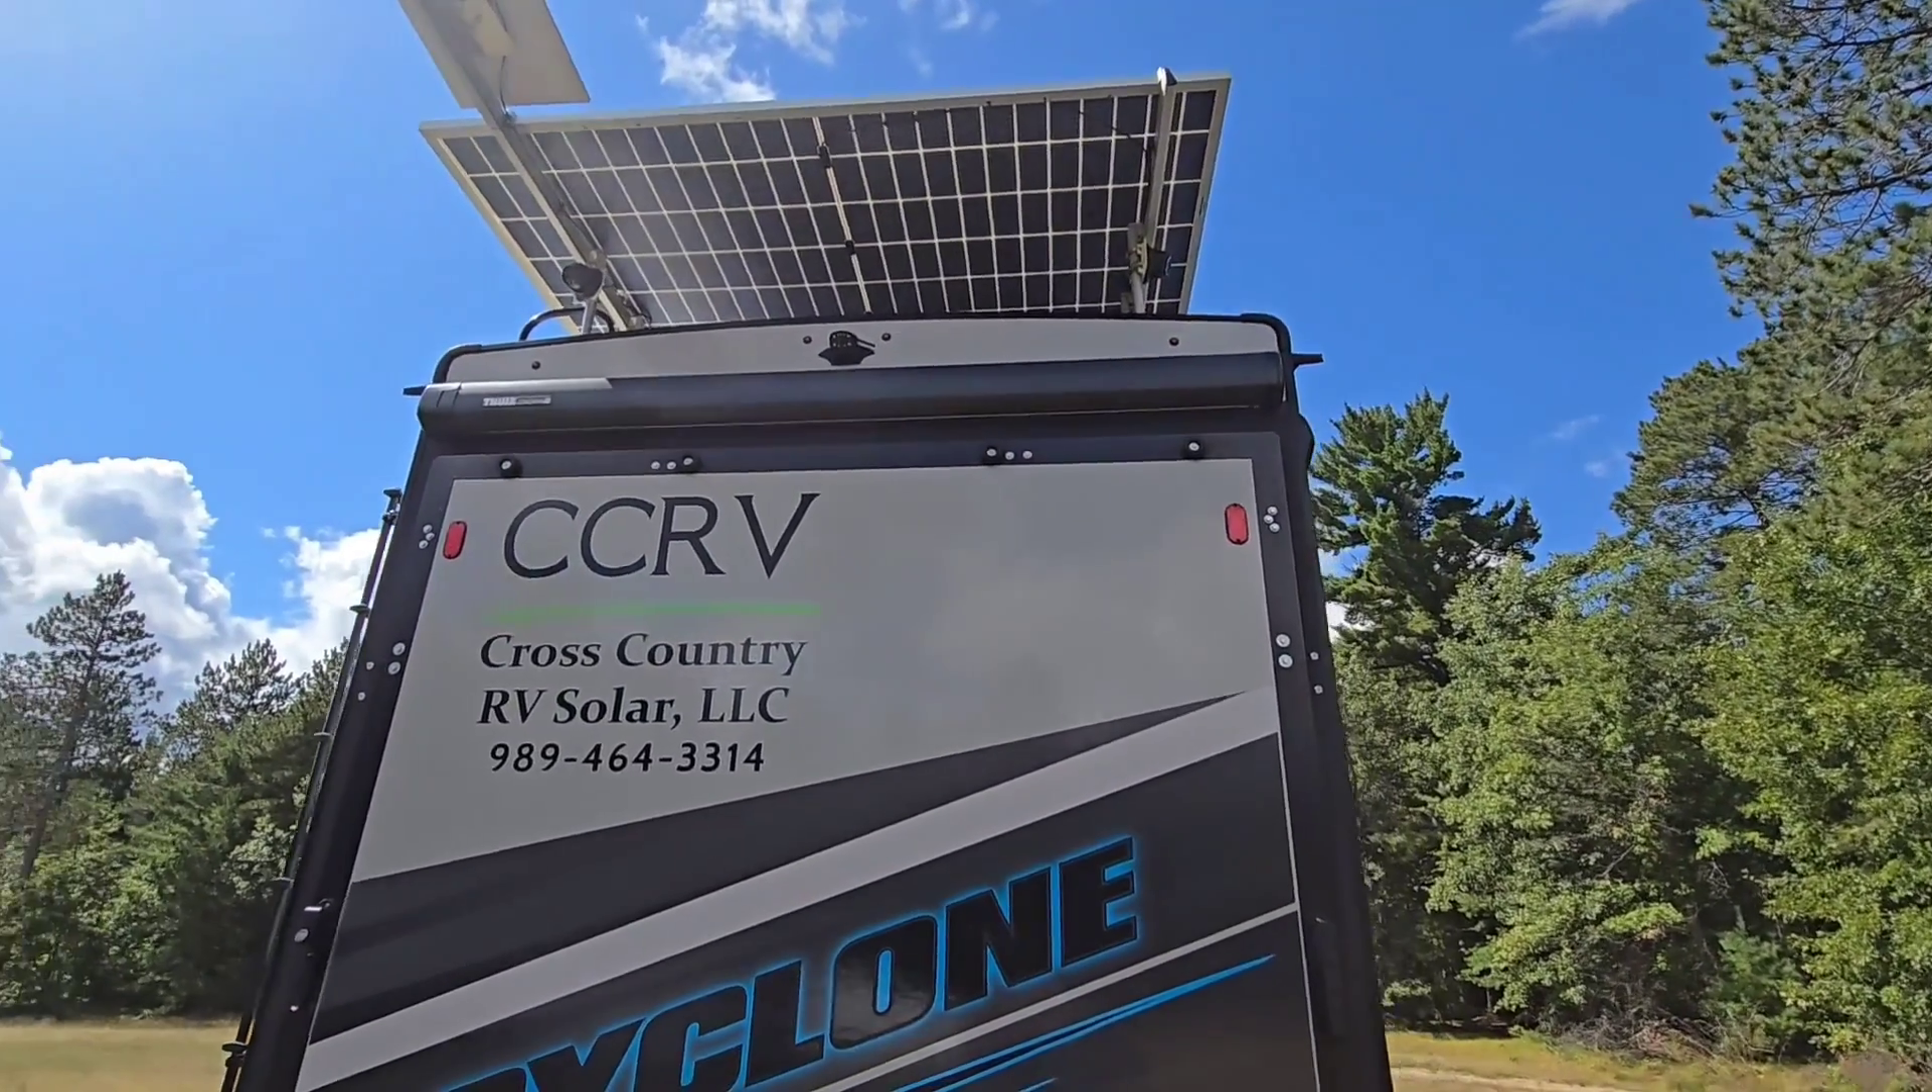You can see that panel sticks out over the back there a little bit, about 10, 12 inches.